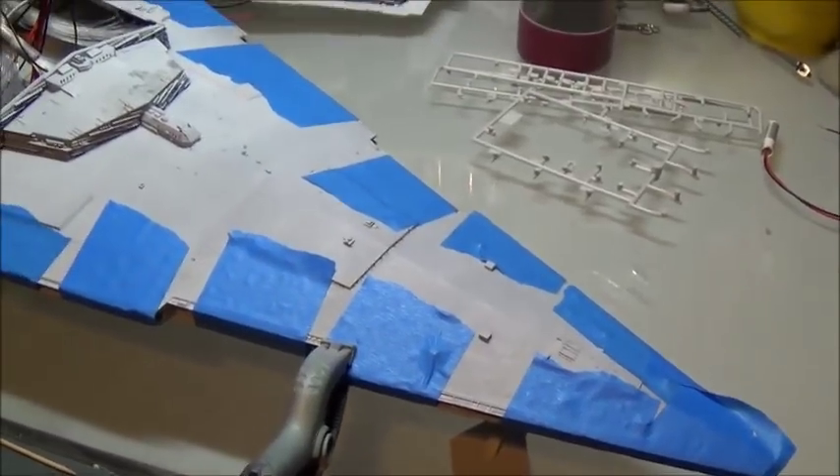Um, but here is the star destroyer with the edges all taped down.